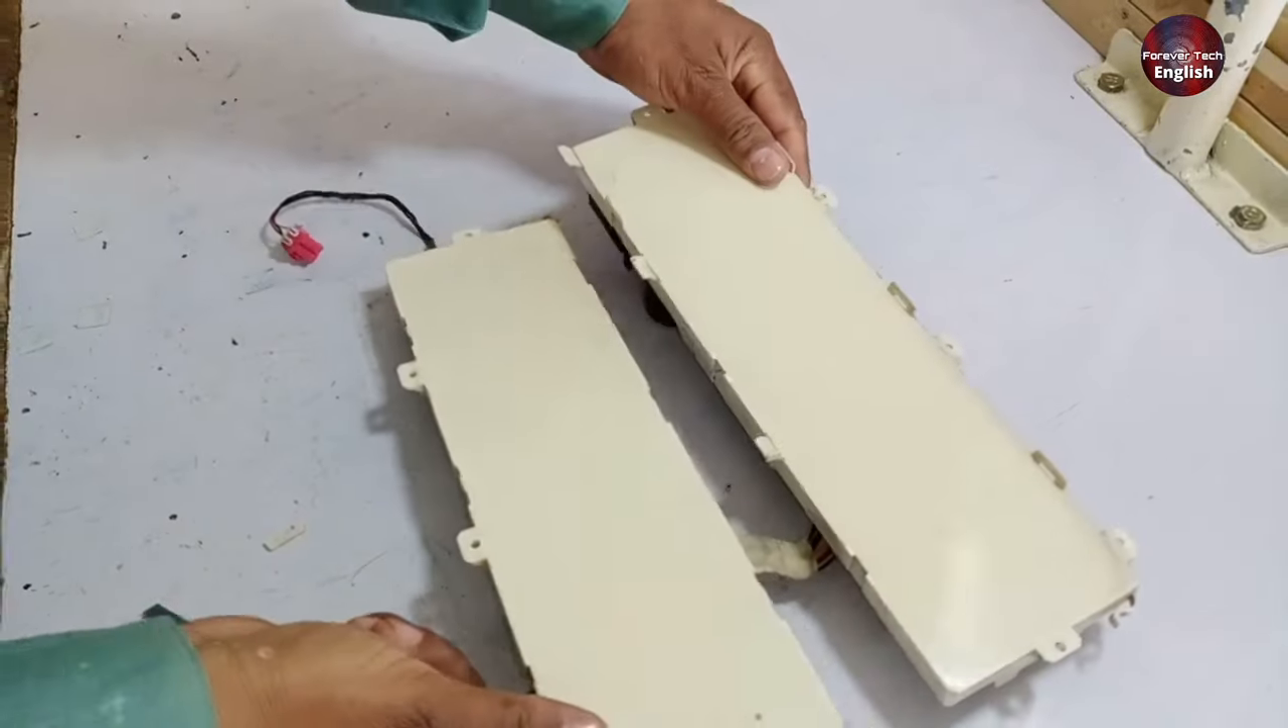See, both the PCB boards are now separated.